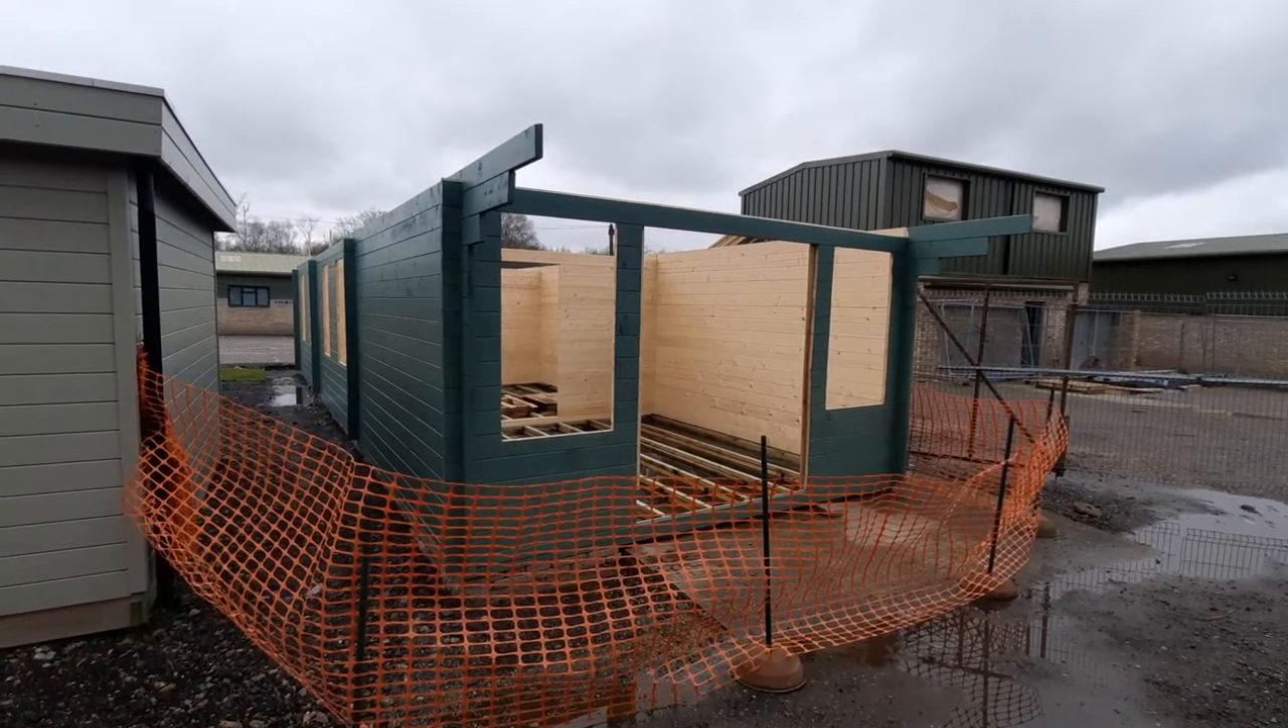We've actually built up to eaves level and then painted everything without the windows doors purlin's roof overhang stuff like that so it just makes it that much easier to paint.